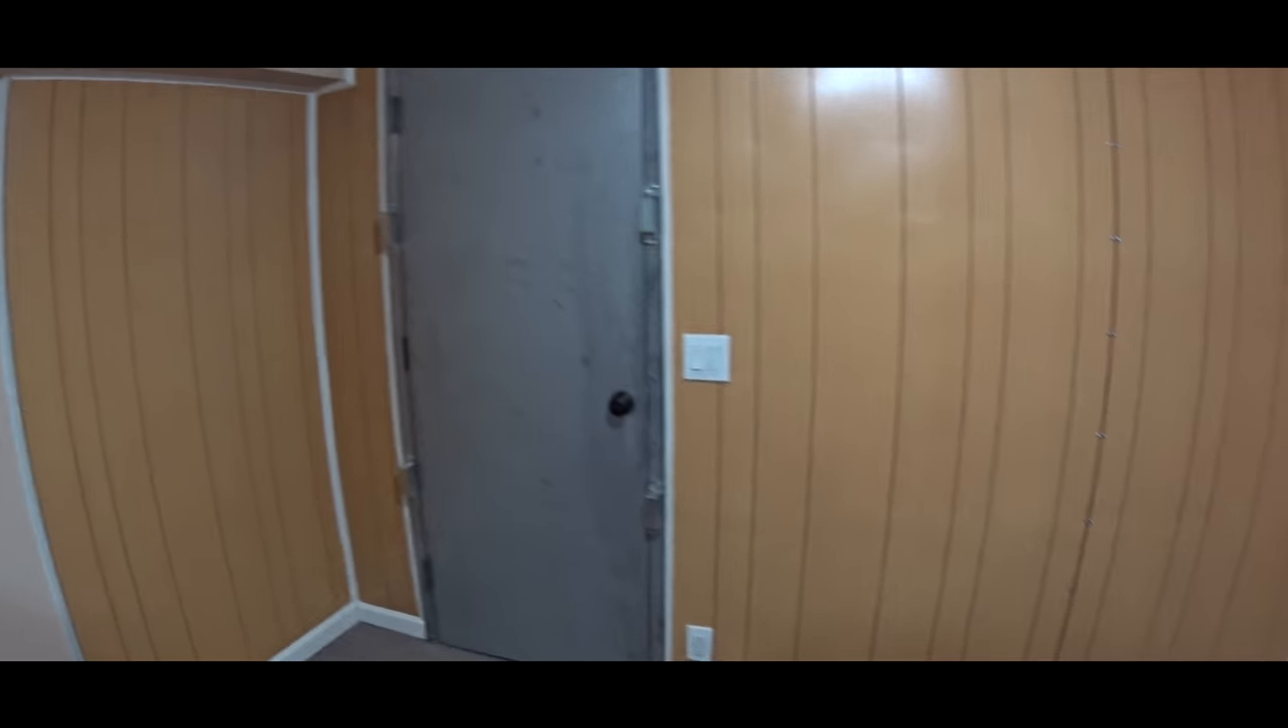So as you see we finally finished this wall with paneling and some trims and the room is ready.